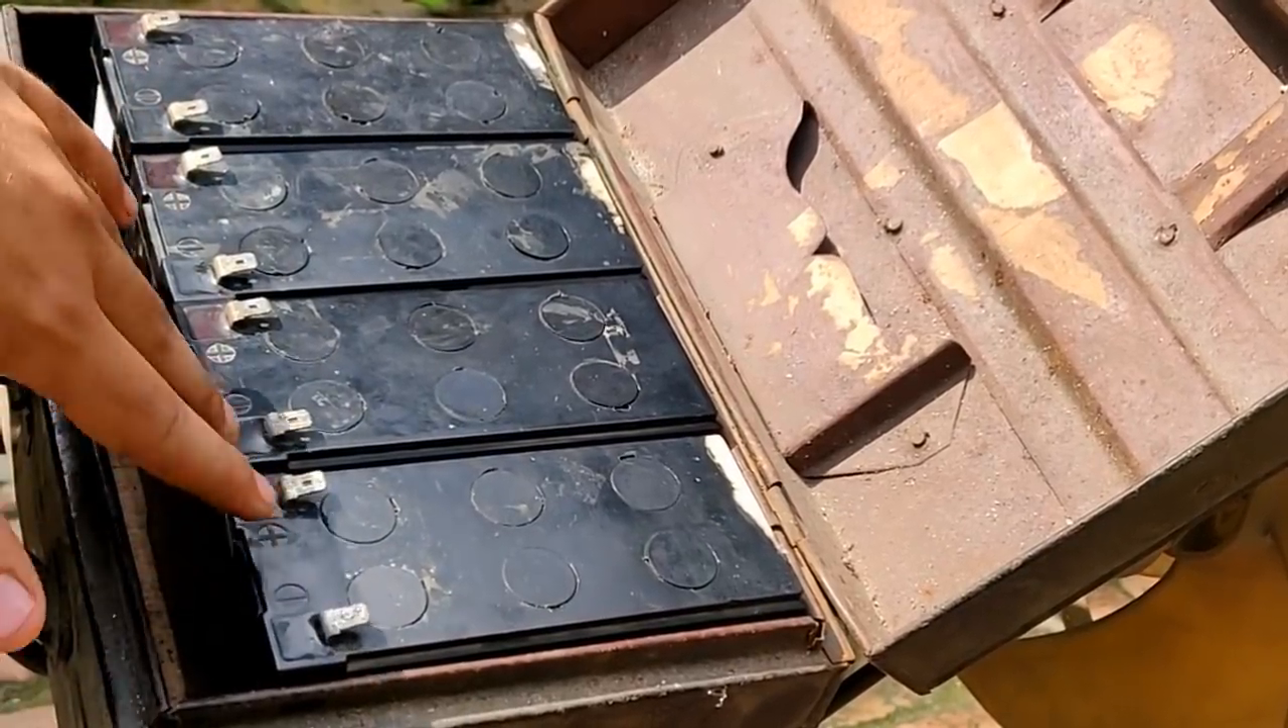As you can see that the batteries have been installed now.